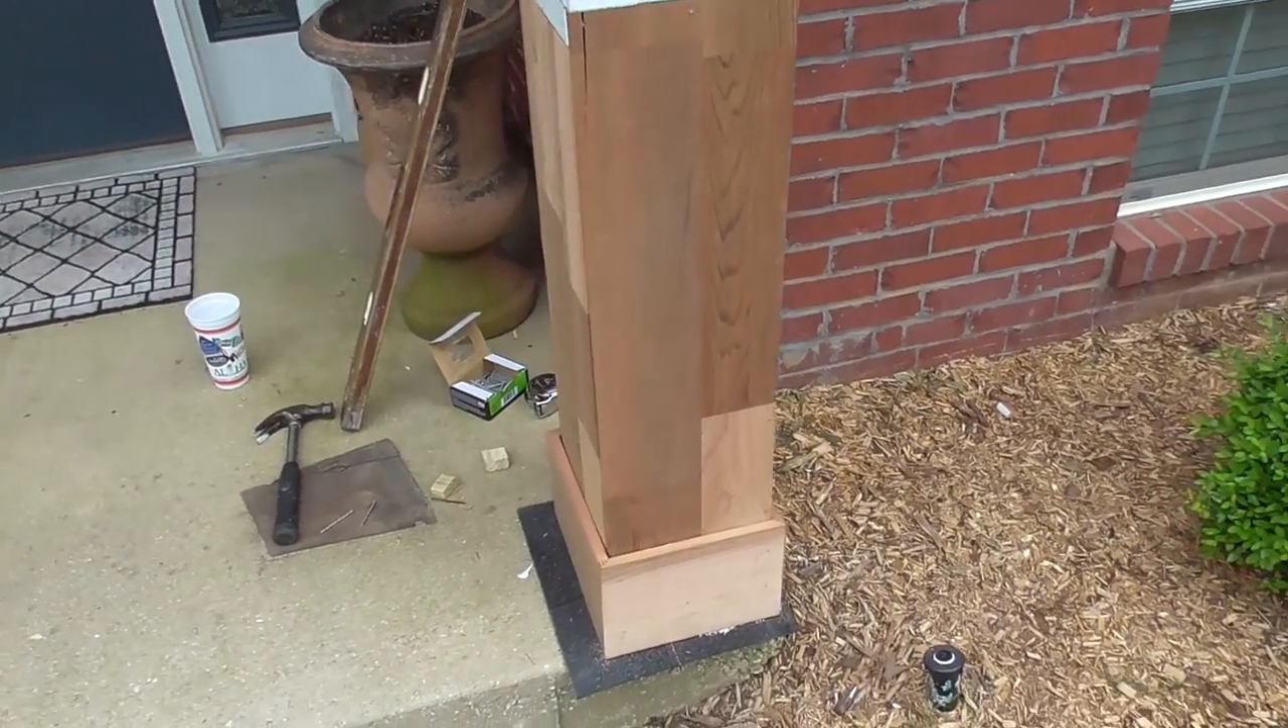Okay got the base molding mounted and it is in place and it is looking good.